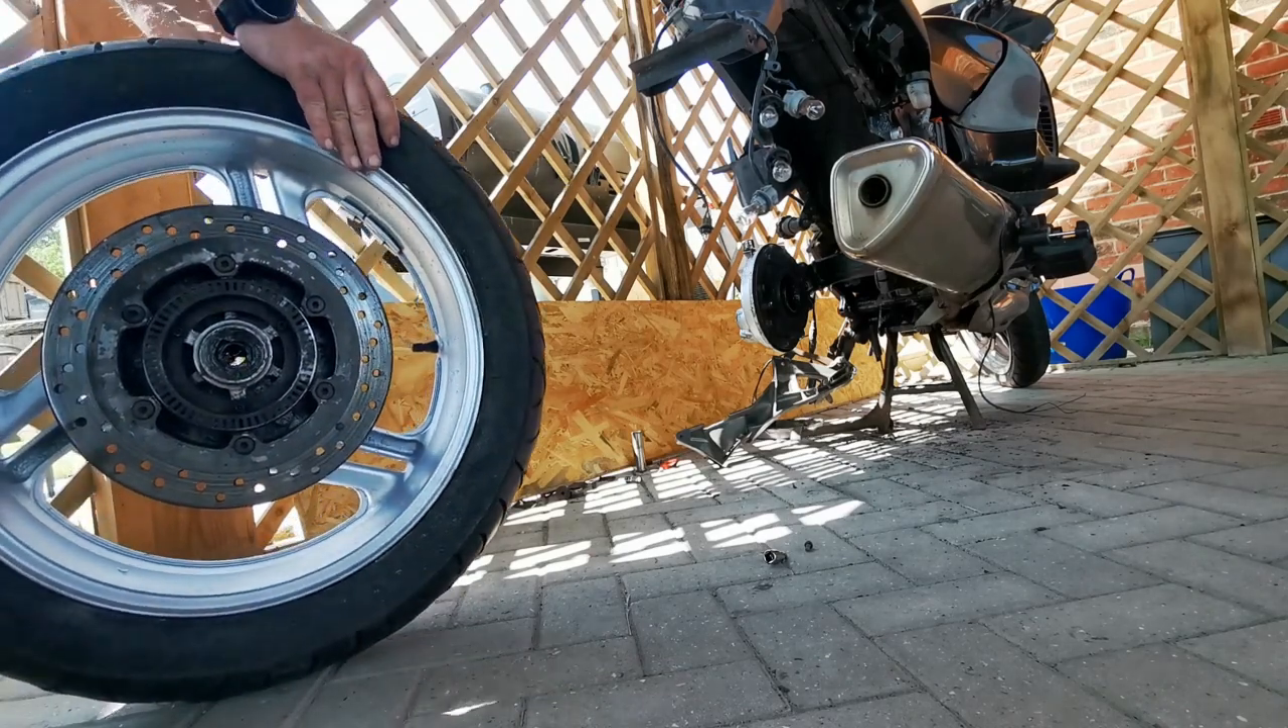Right, so I've got the, uh, the disc back on.